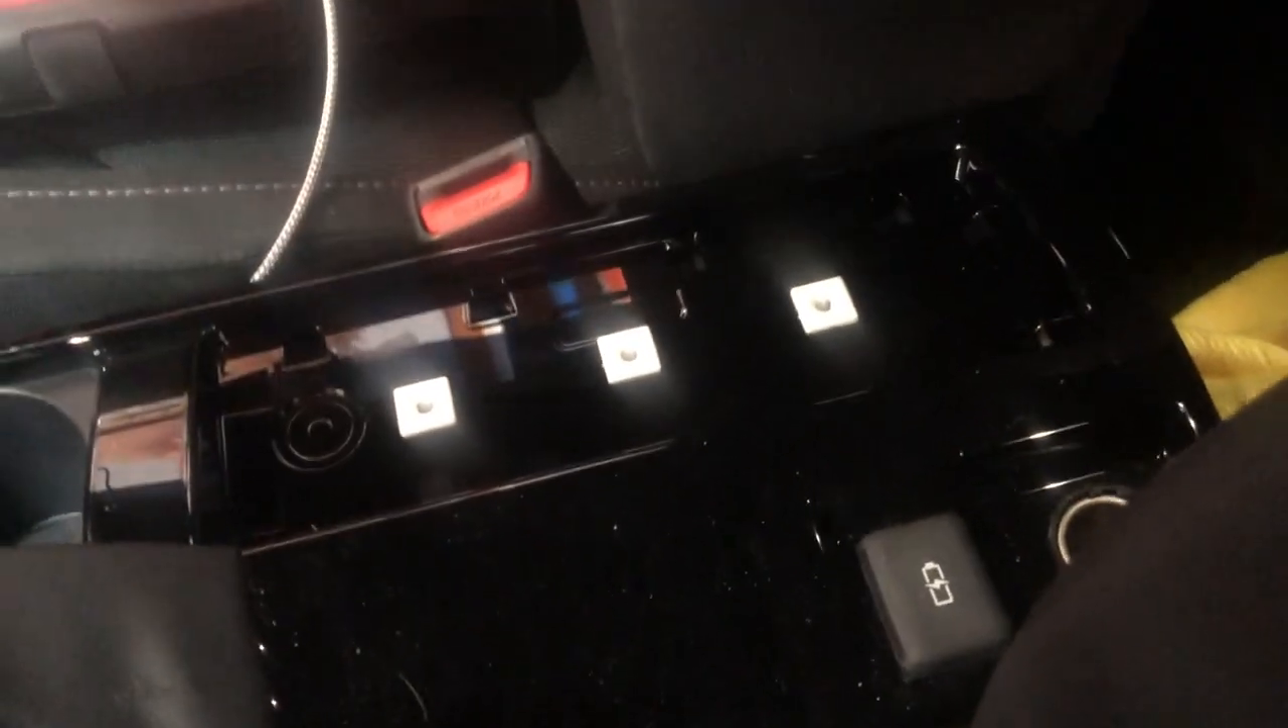So now we have our three clips inserted.